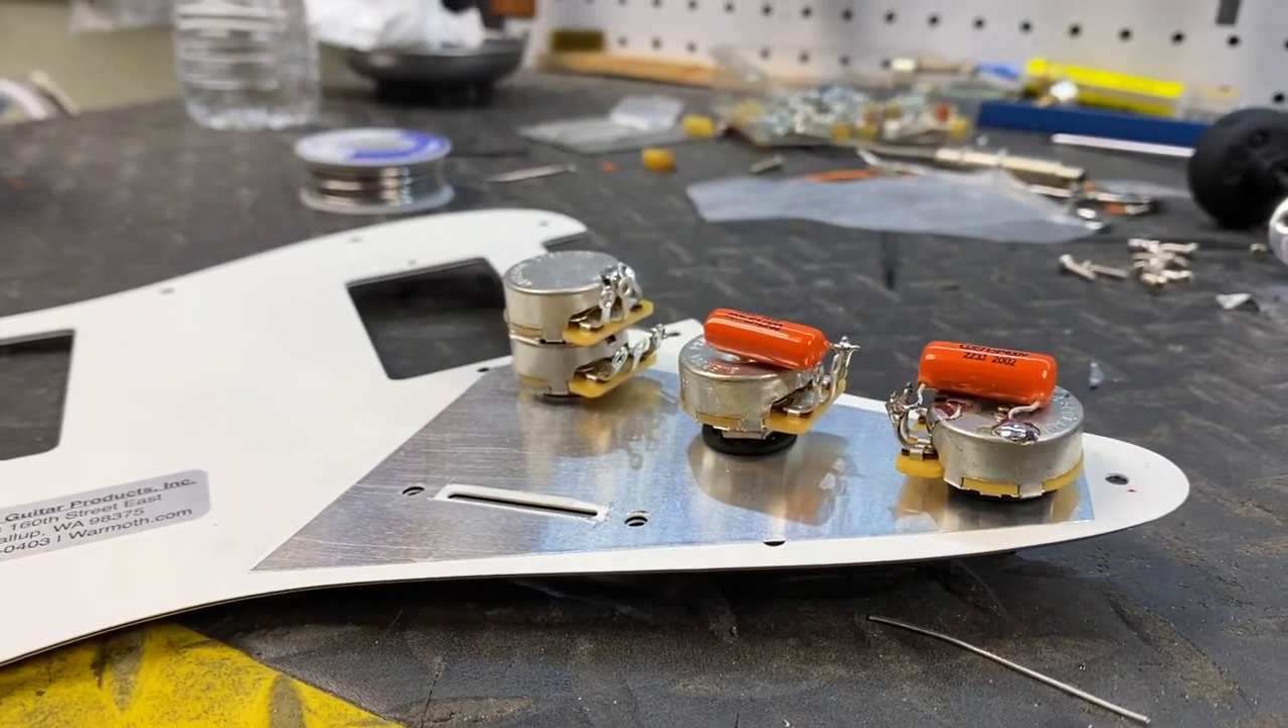So now the tone caps are in place.